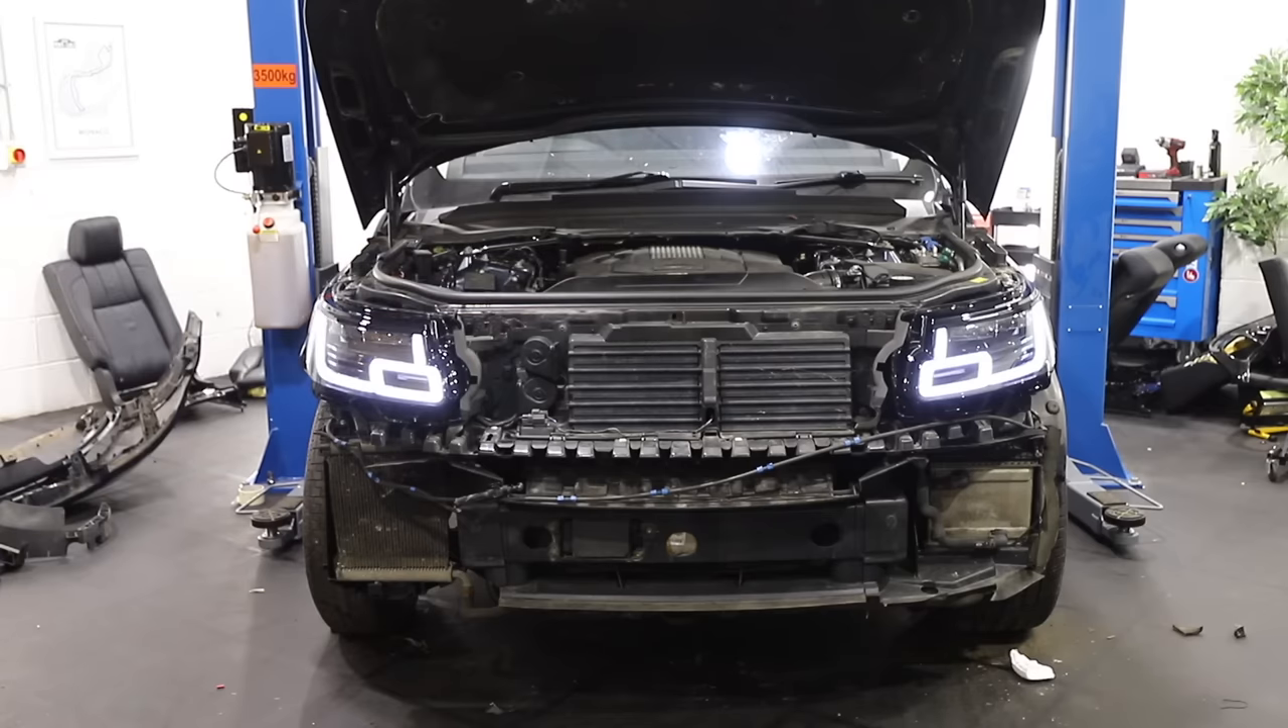And there we go the new headlights in the expensive headlights in.